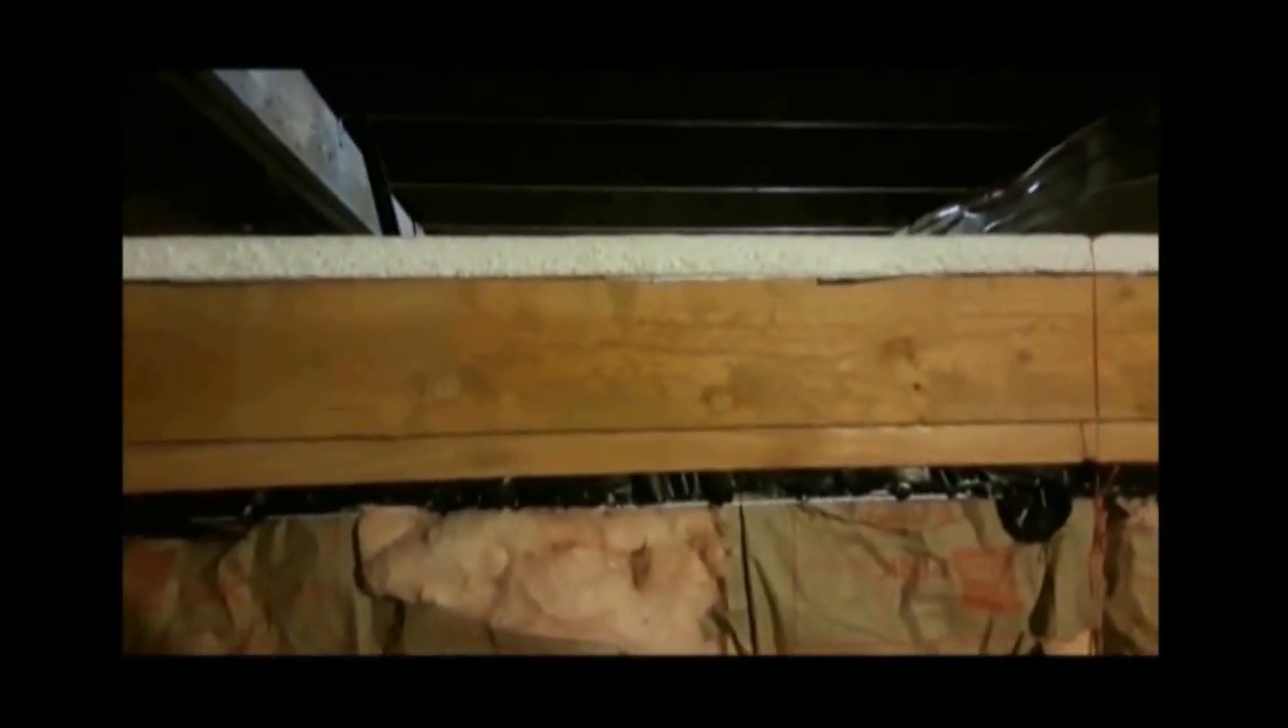What I've done here is I put a styrofoam cap on the top to keep the heat from basically evaporating out of the thing and that seems to be holding pretty good.